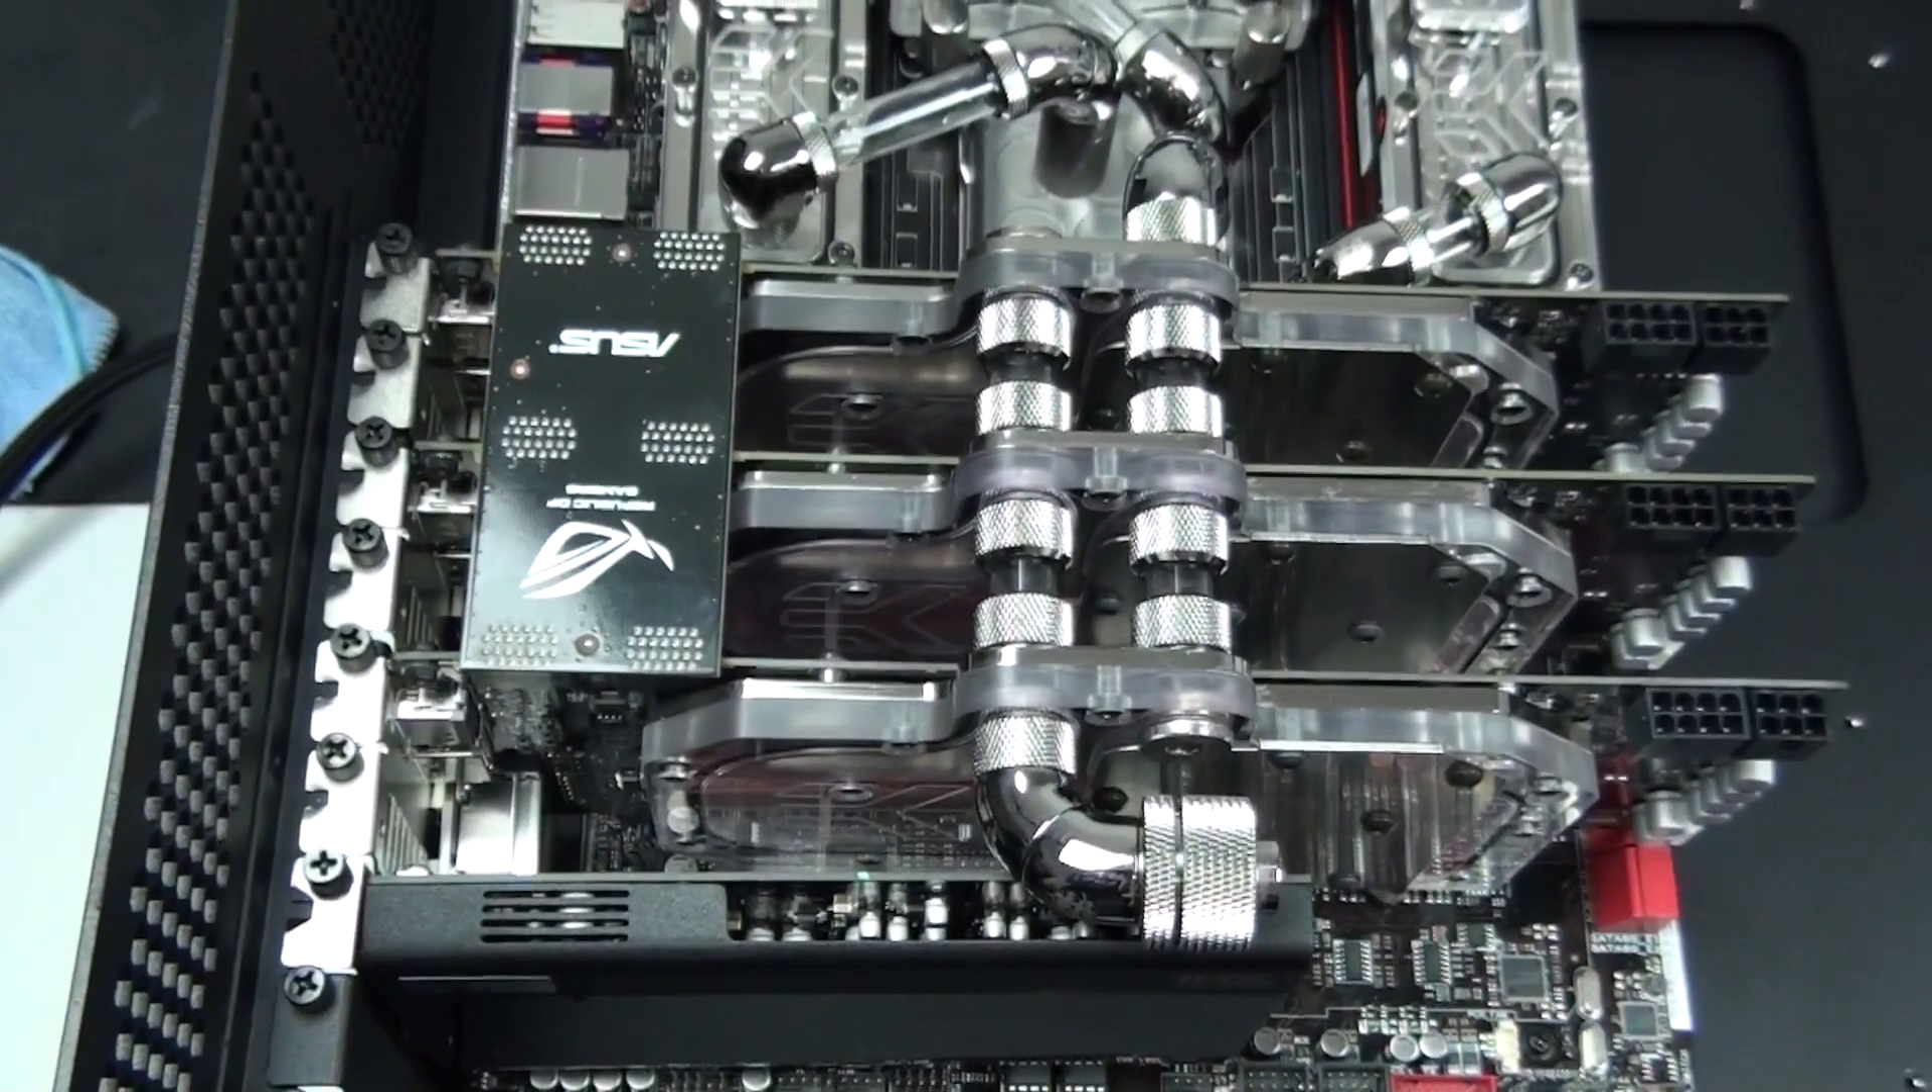I've tubed up all of these water blocks. So there's 8 EK Nickel Plexi water blocks going into this system. And all of them are tubed up with BitsPower Crystal Link.